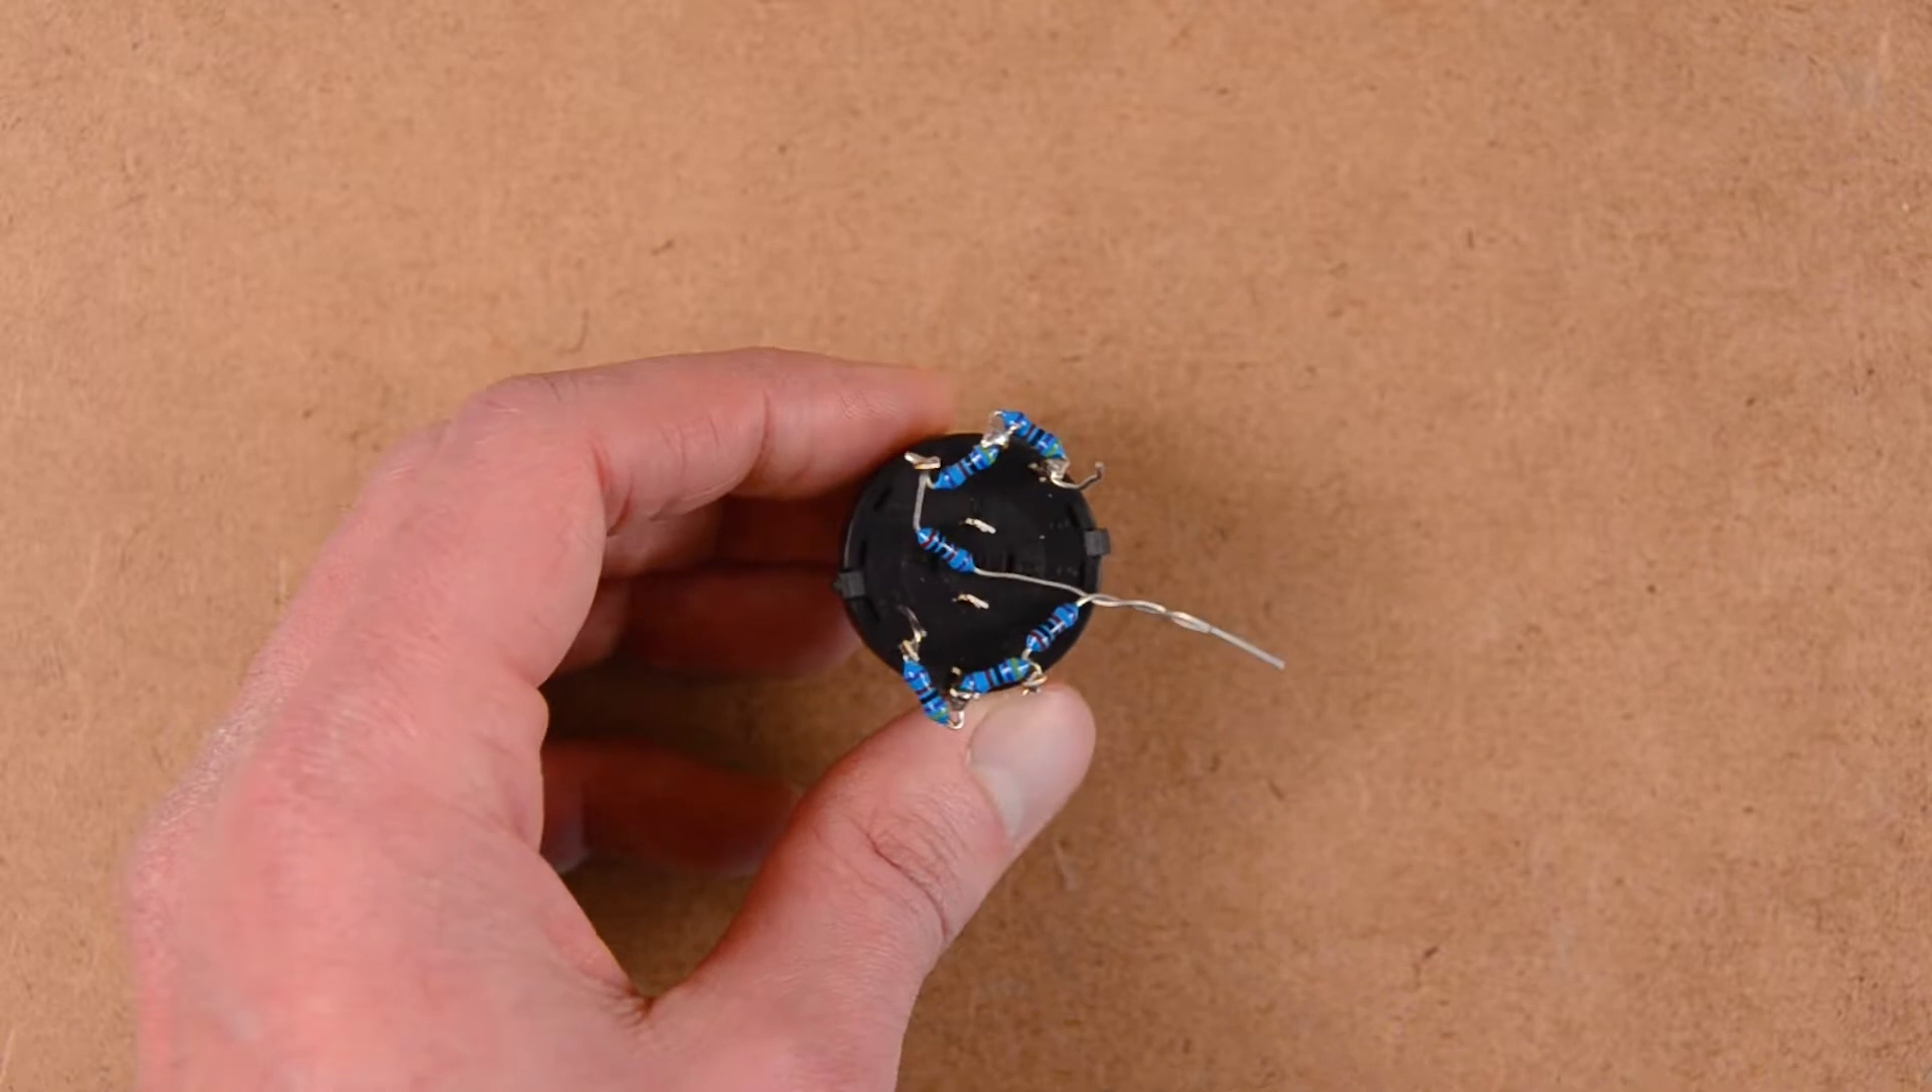The soldering of the resistors on the rotary switch is done.